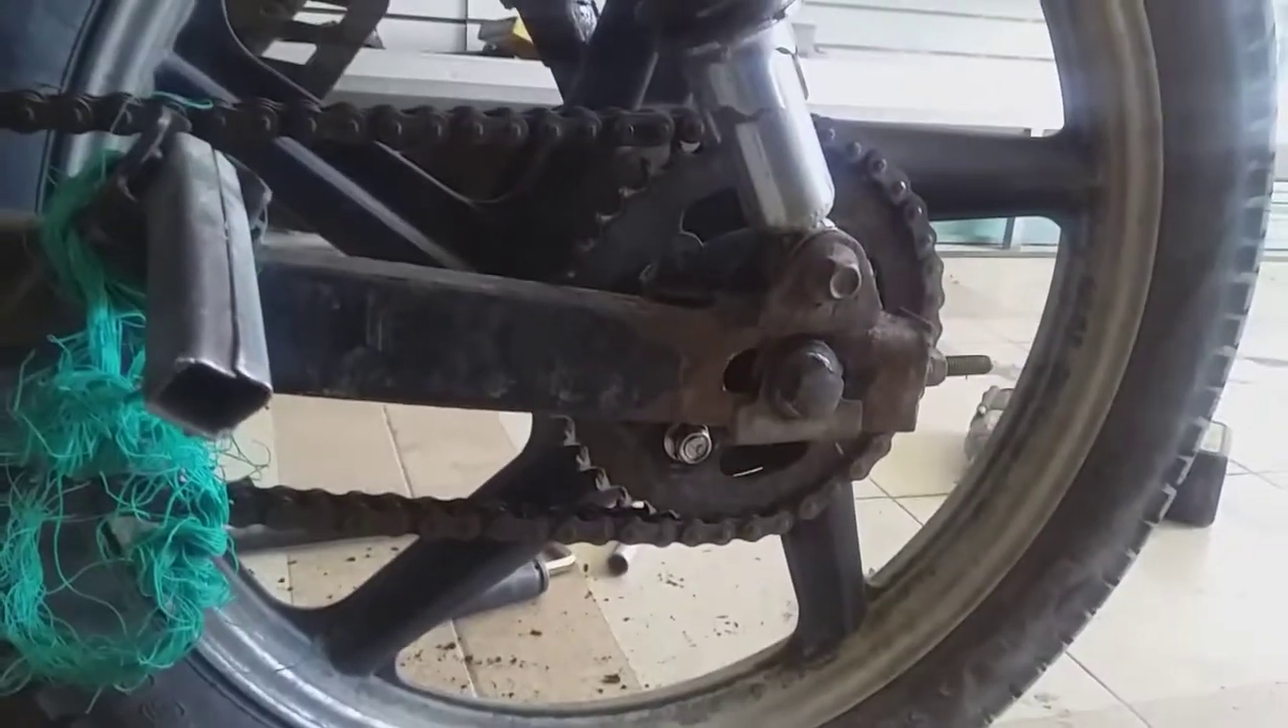El ring con su llanta bien ya quedó instalada.